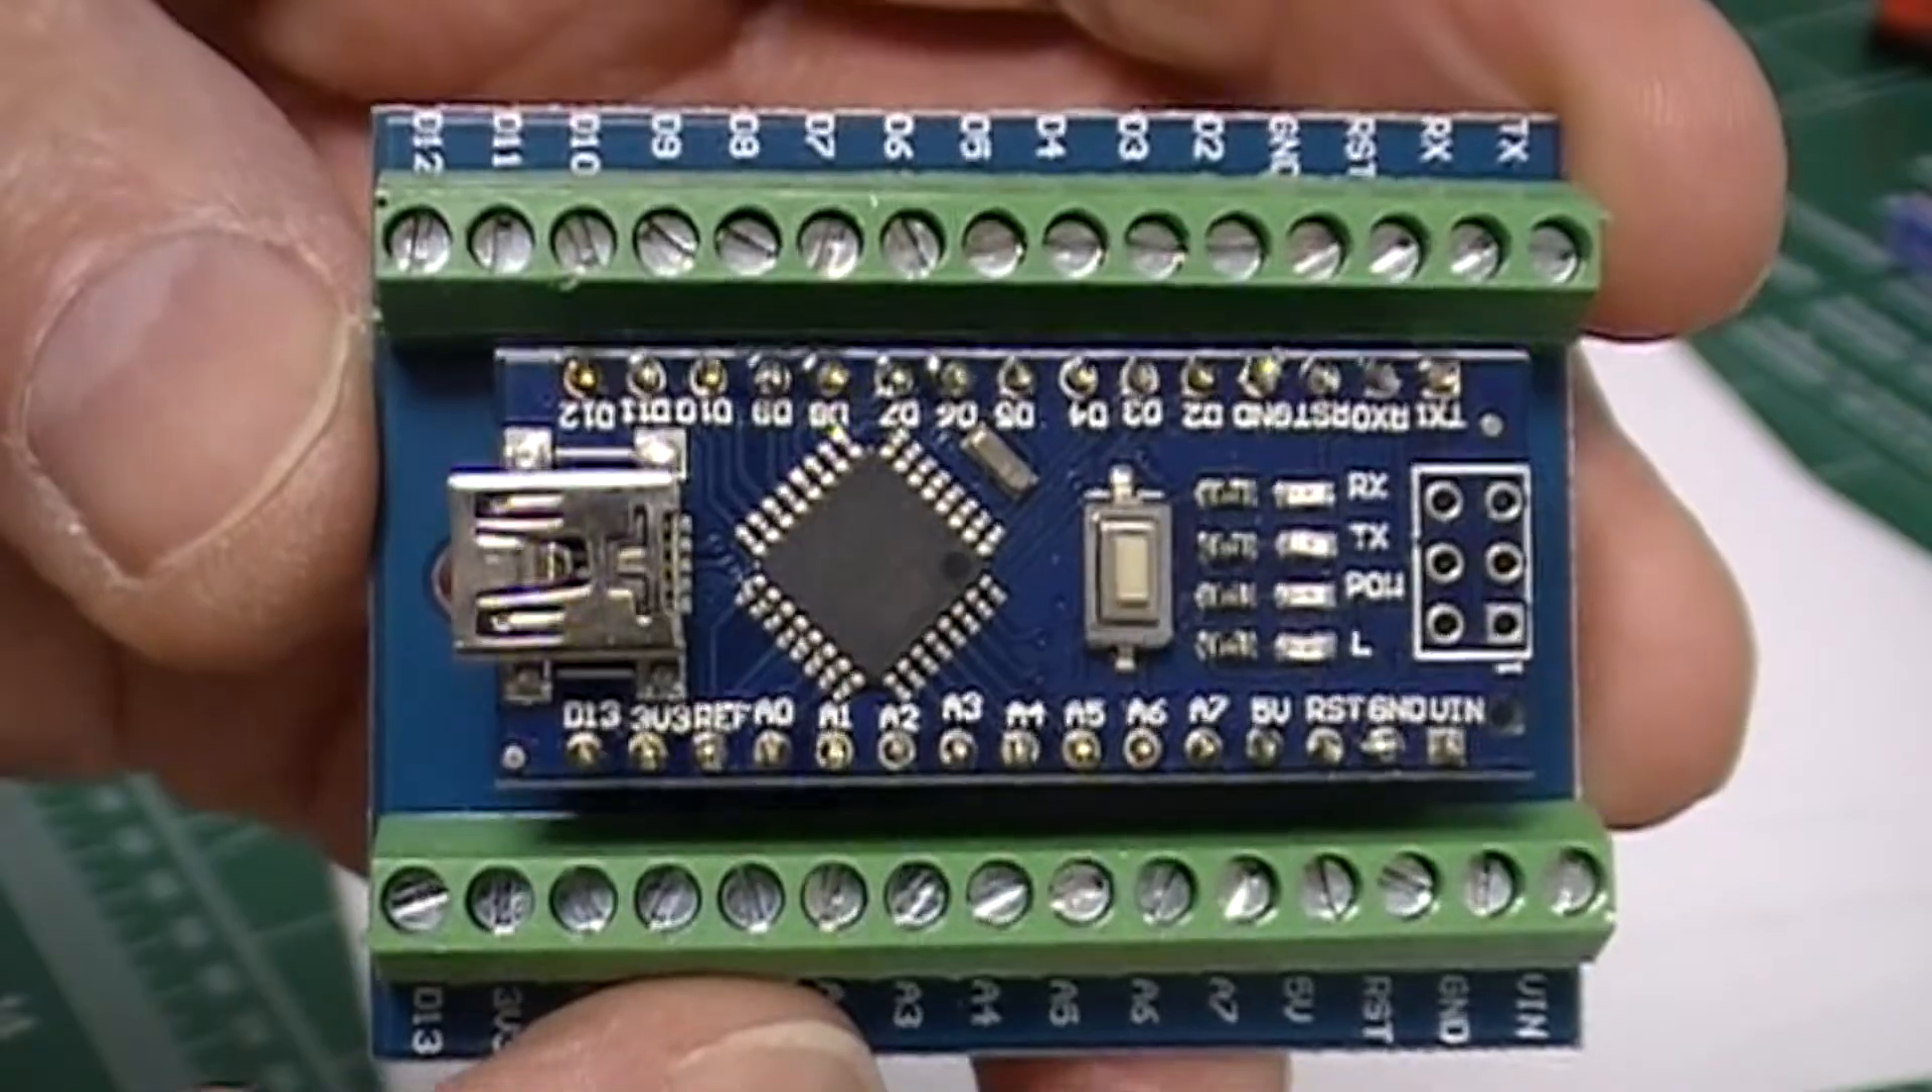Okay we've got all of our pins soldered into the Arduino and we still have easy access to be able to mount this so we will install this on our test unit and see how it works.